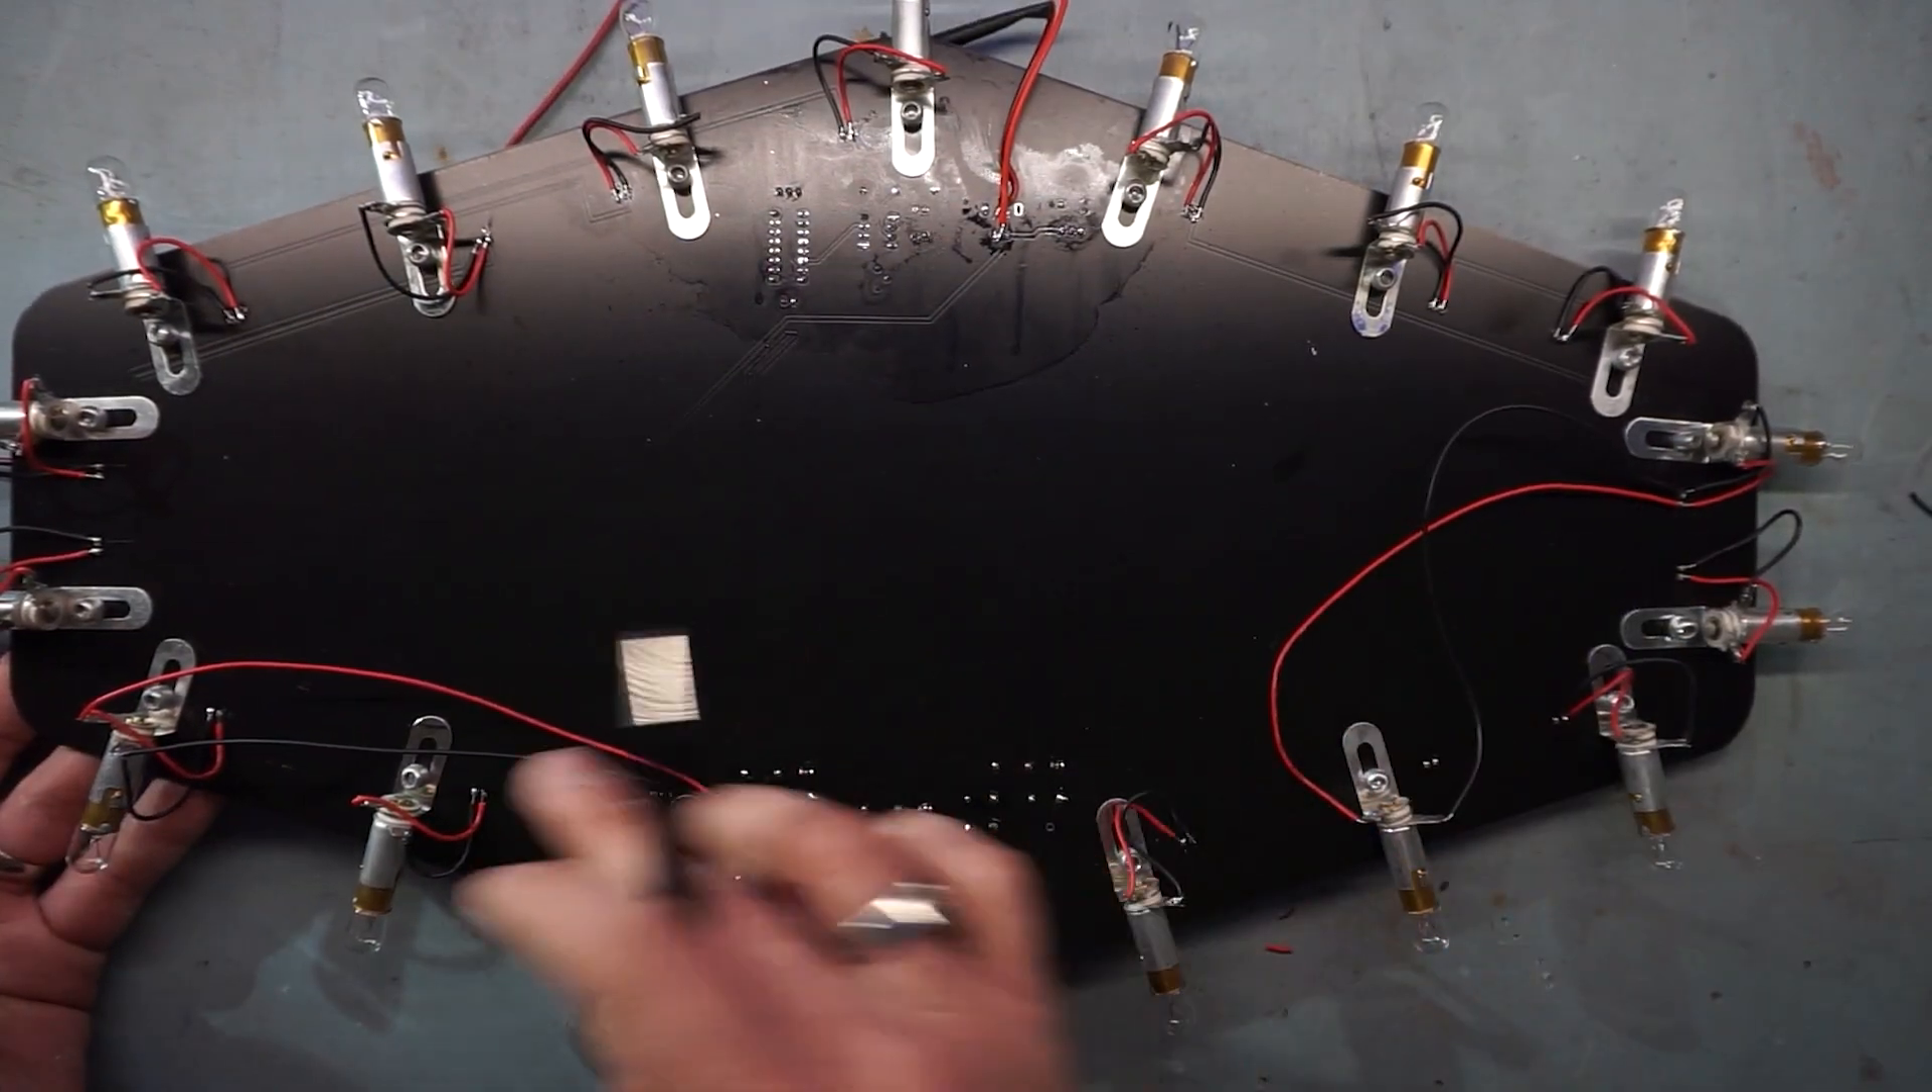Everything's hooked up. The bulbs are all in. Everything is soldered to the rear of the board here.